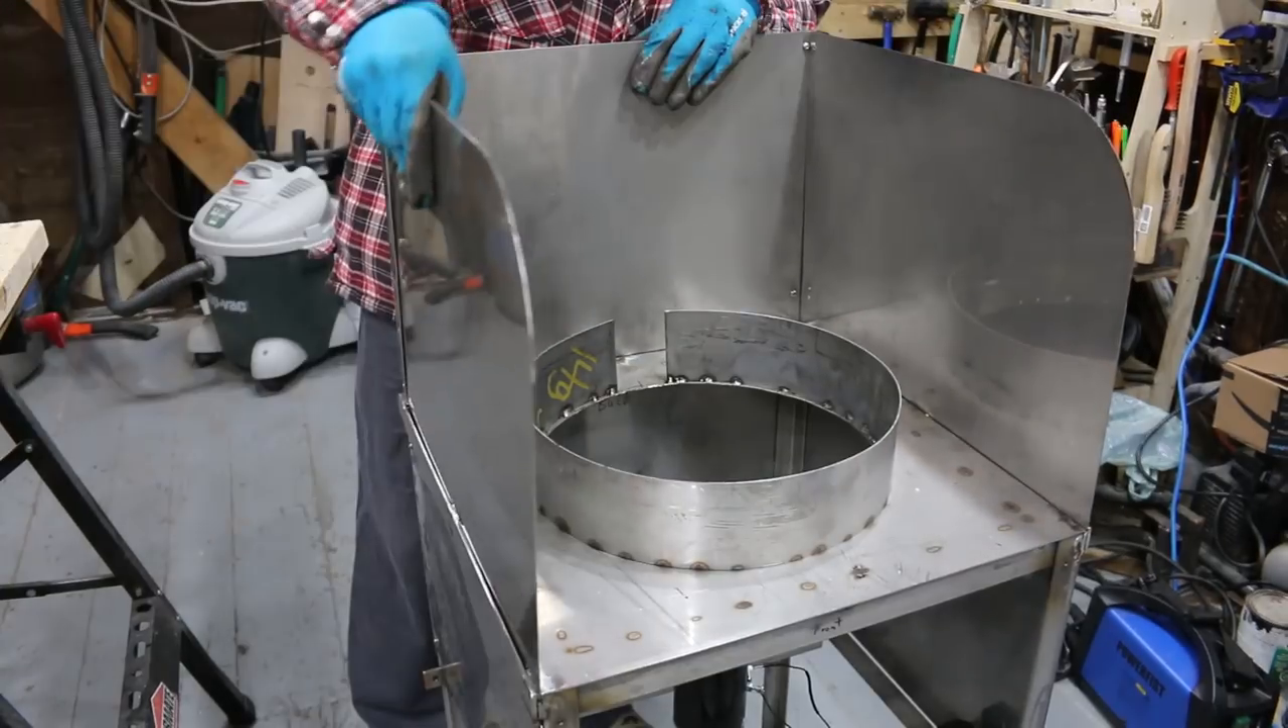And then you can see here the test fit of the back panel.